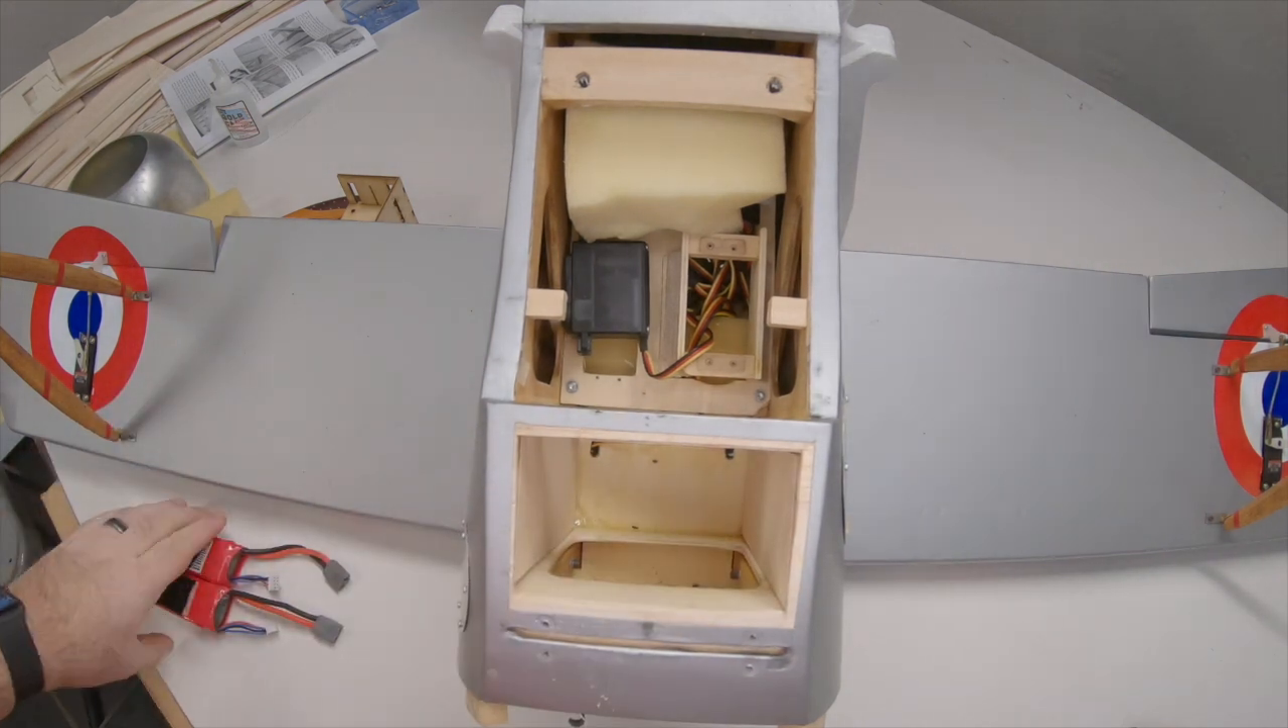So here you can see I've built my box on the inside just a couple of sheets of box sides and then the idea when you're all done is the batteries will go in here like this from underneath.